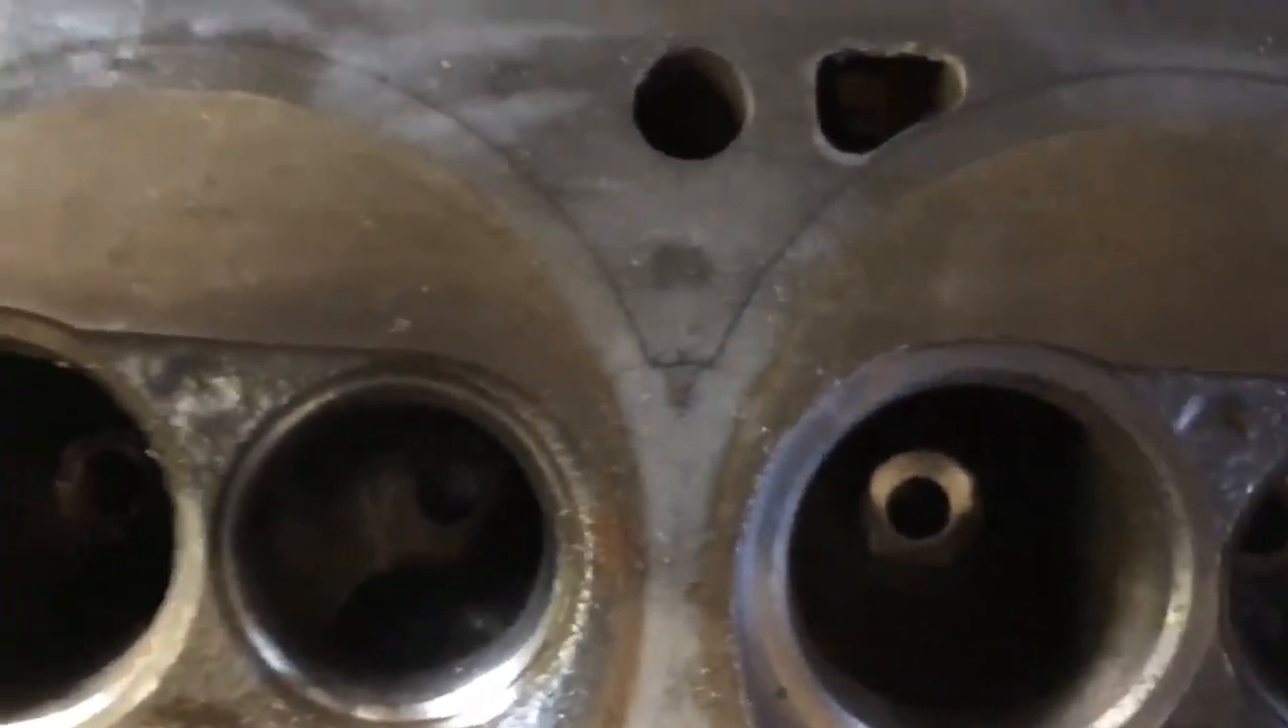This is the side with the valves removed.